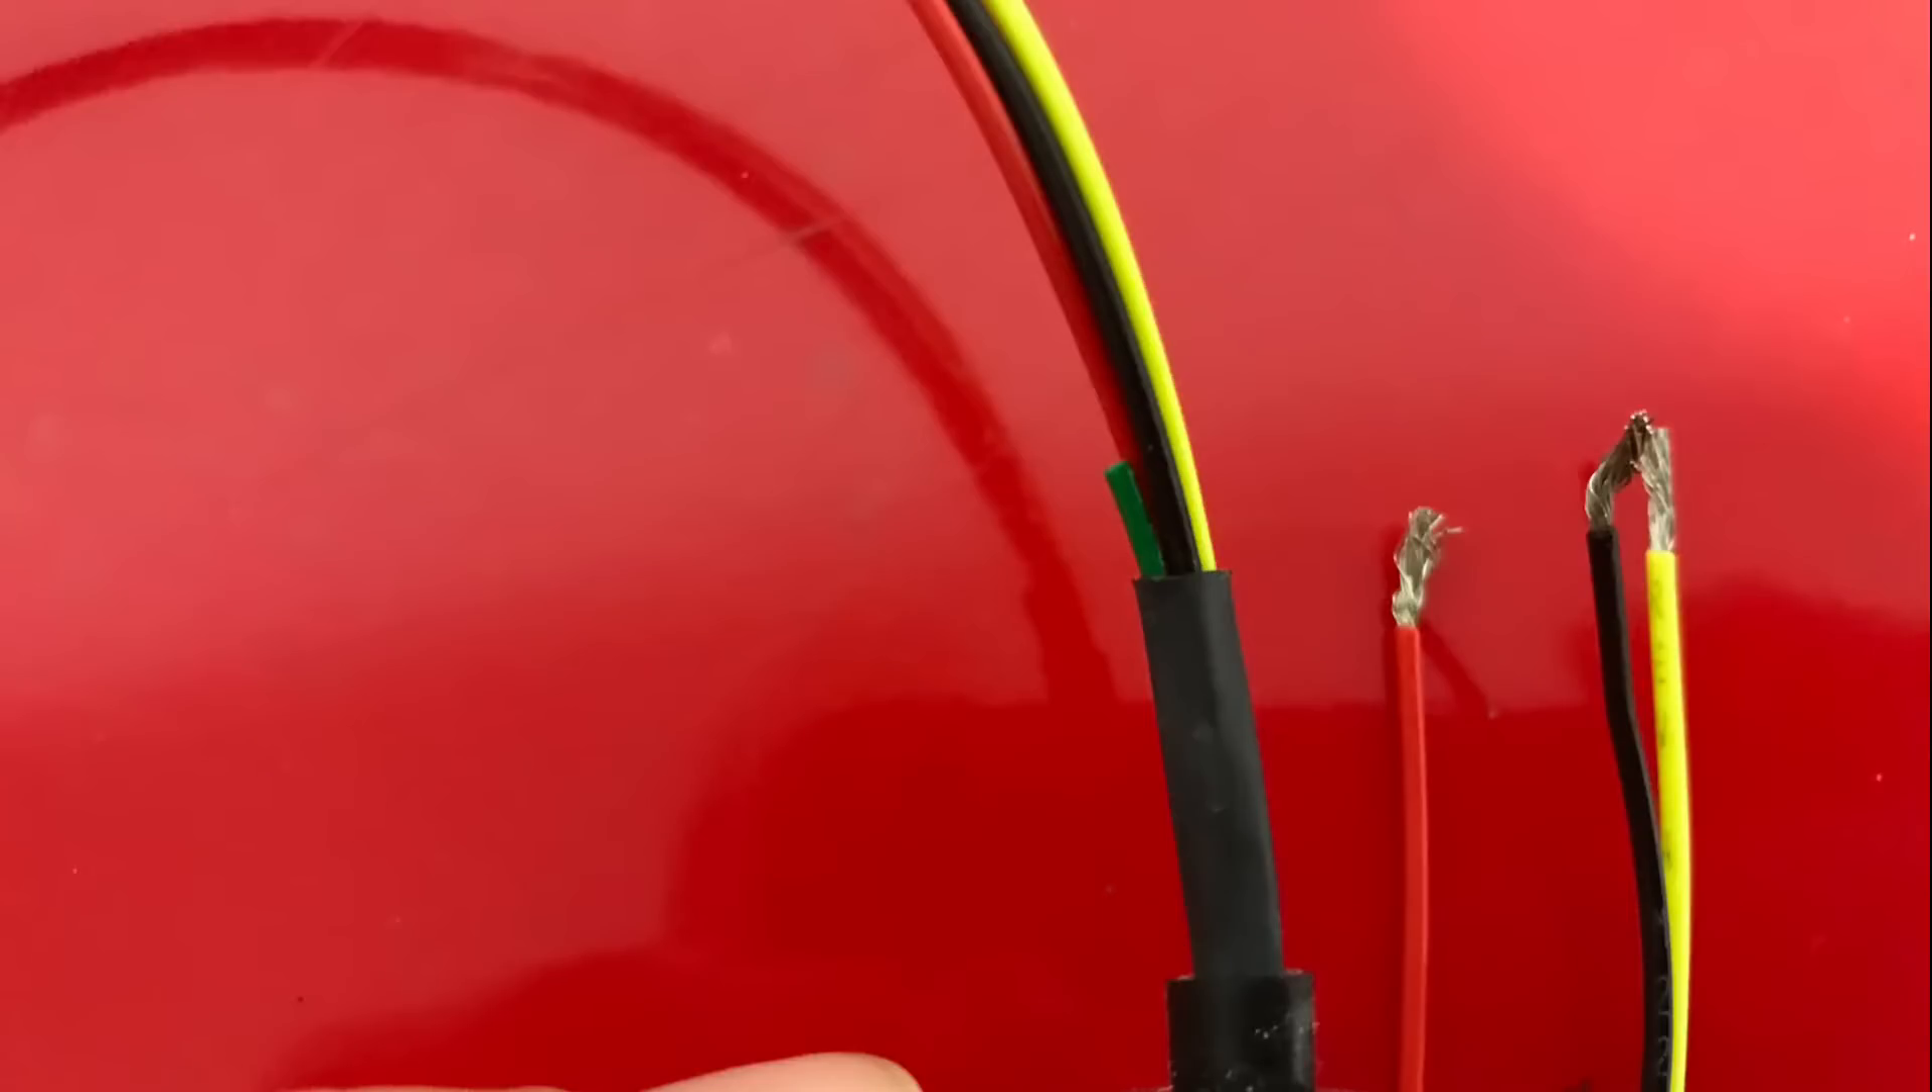That green wire is used to synchronize all of your lights if you want to do that which I don't so I've cut off the green wire.